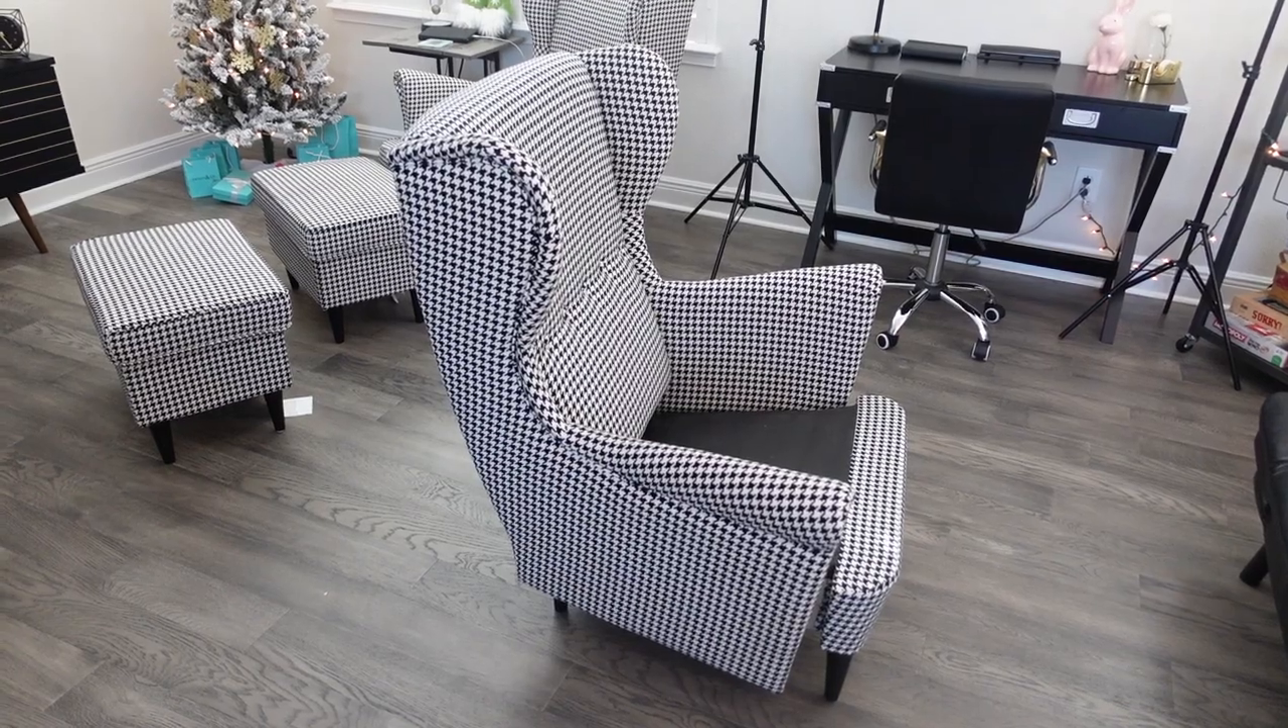So we have the sides of the chair put on.